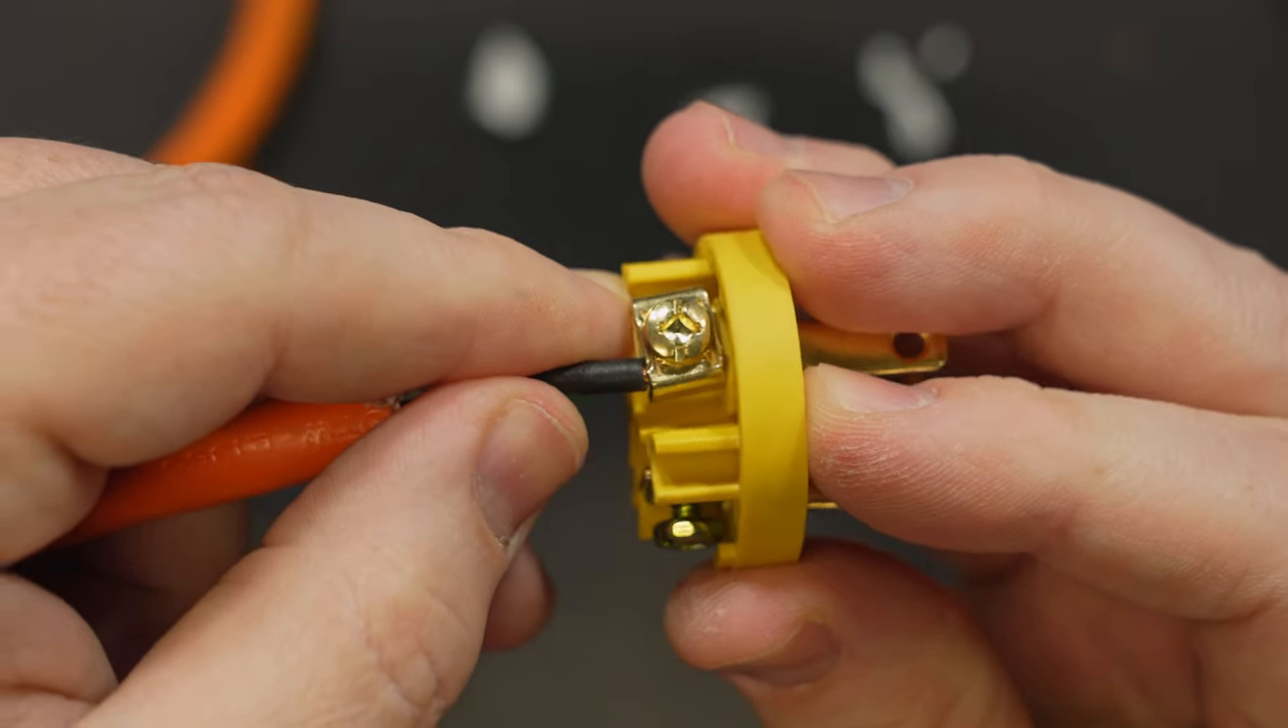See how the insulation comes right up to the edge of the screw?